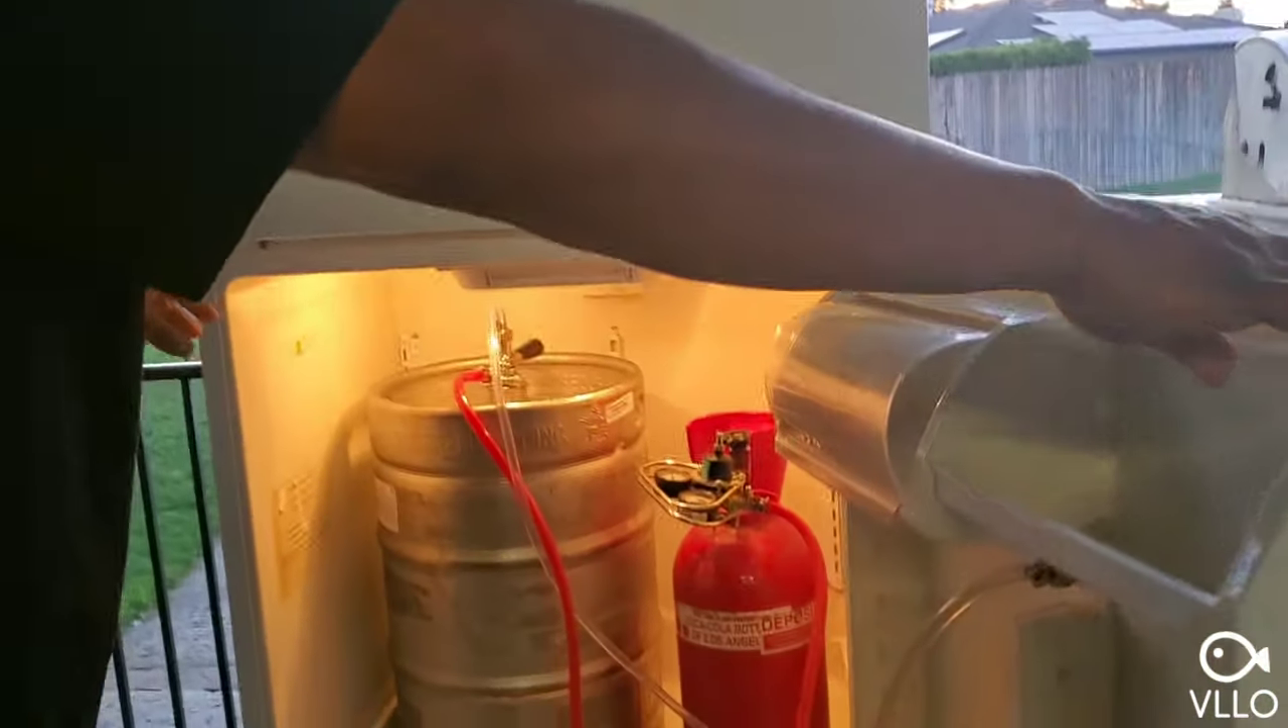I got my keg hooked up, CO2 tank hooked up.